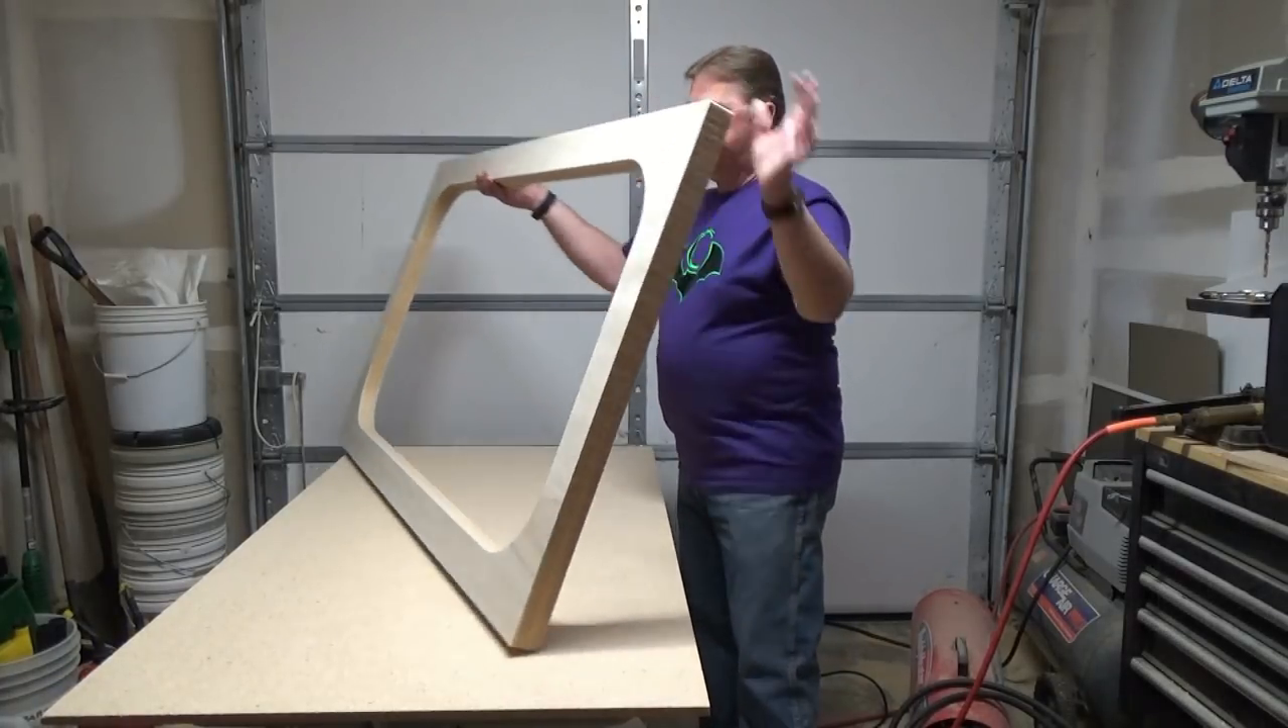Okay, so now that we have all of our pieces cut and fastened together, we basically have nothing but a large picture frame.